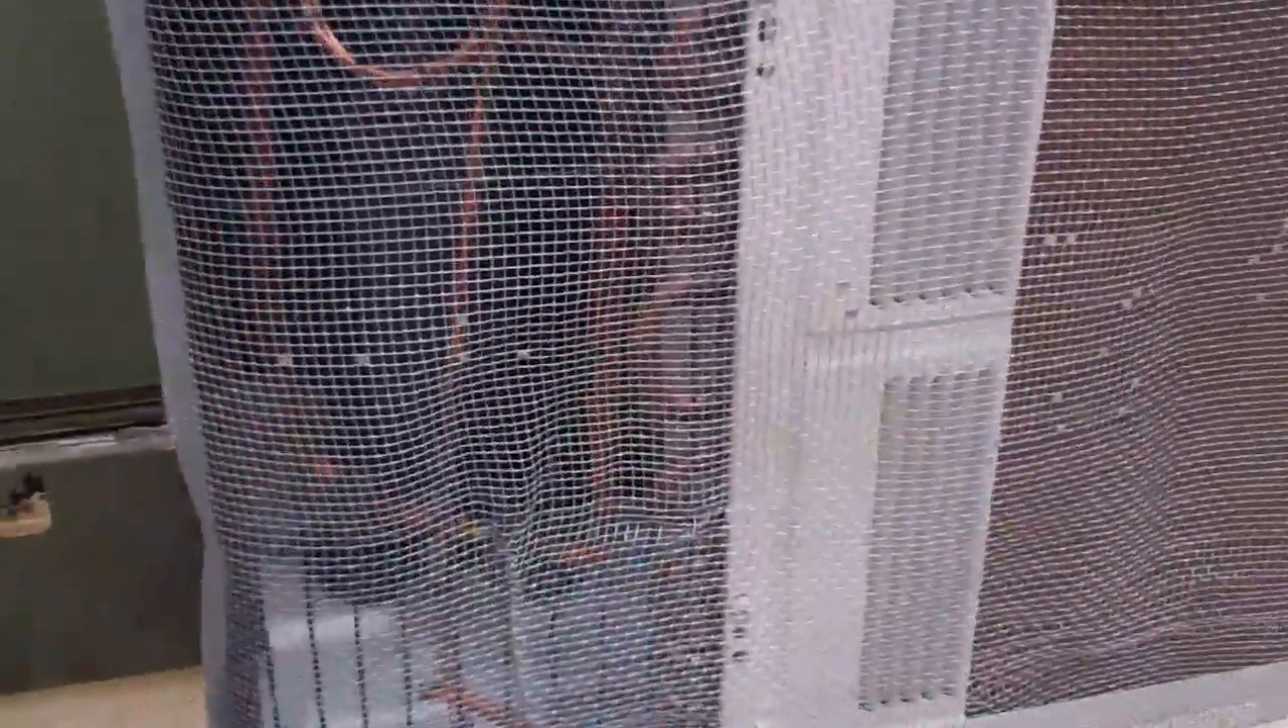Yeah, I went and put a screen over here just to keep the wasps out because they'll go in there for sure.